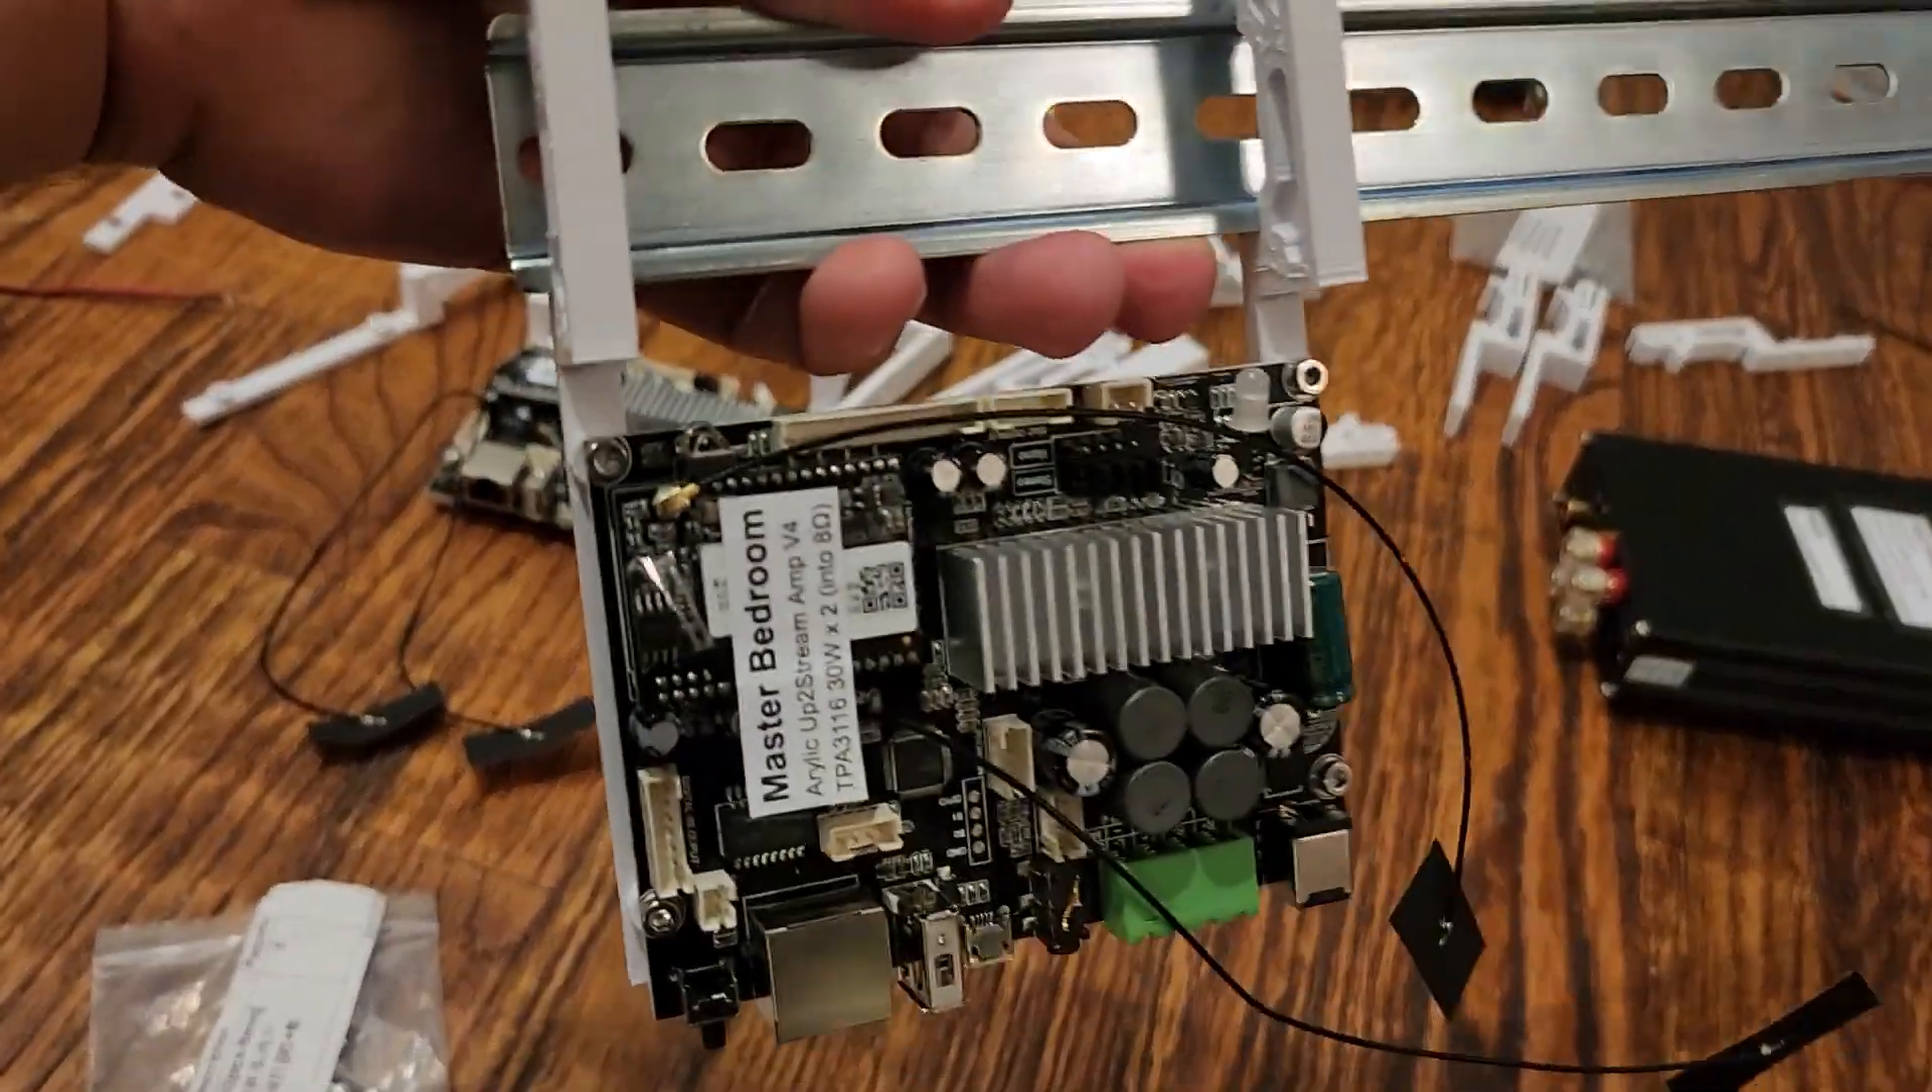You can see this board hanging off of that rail really nicely.